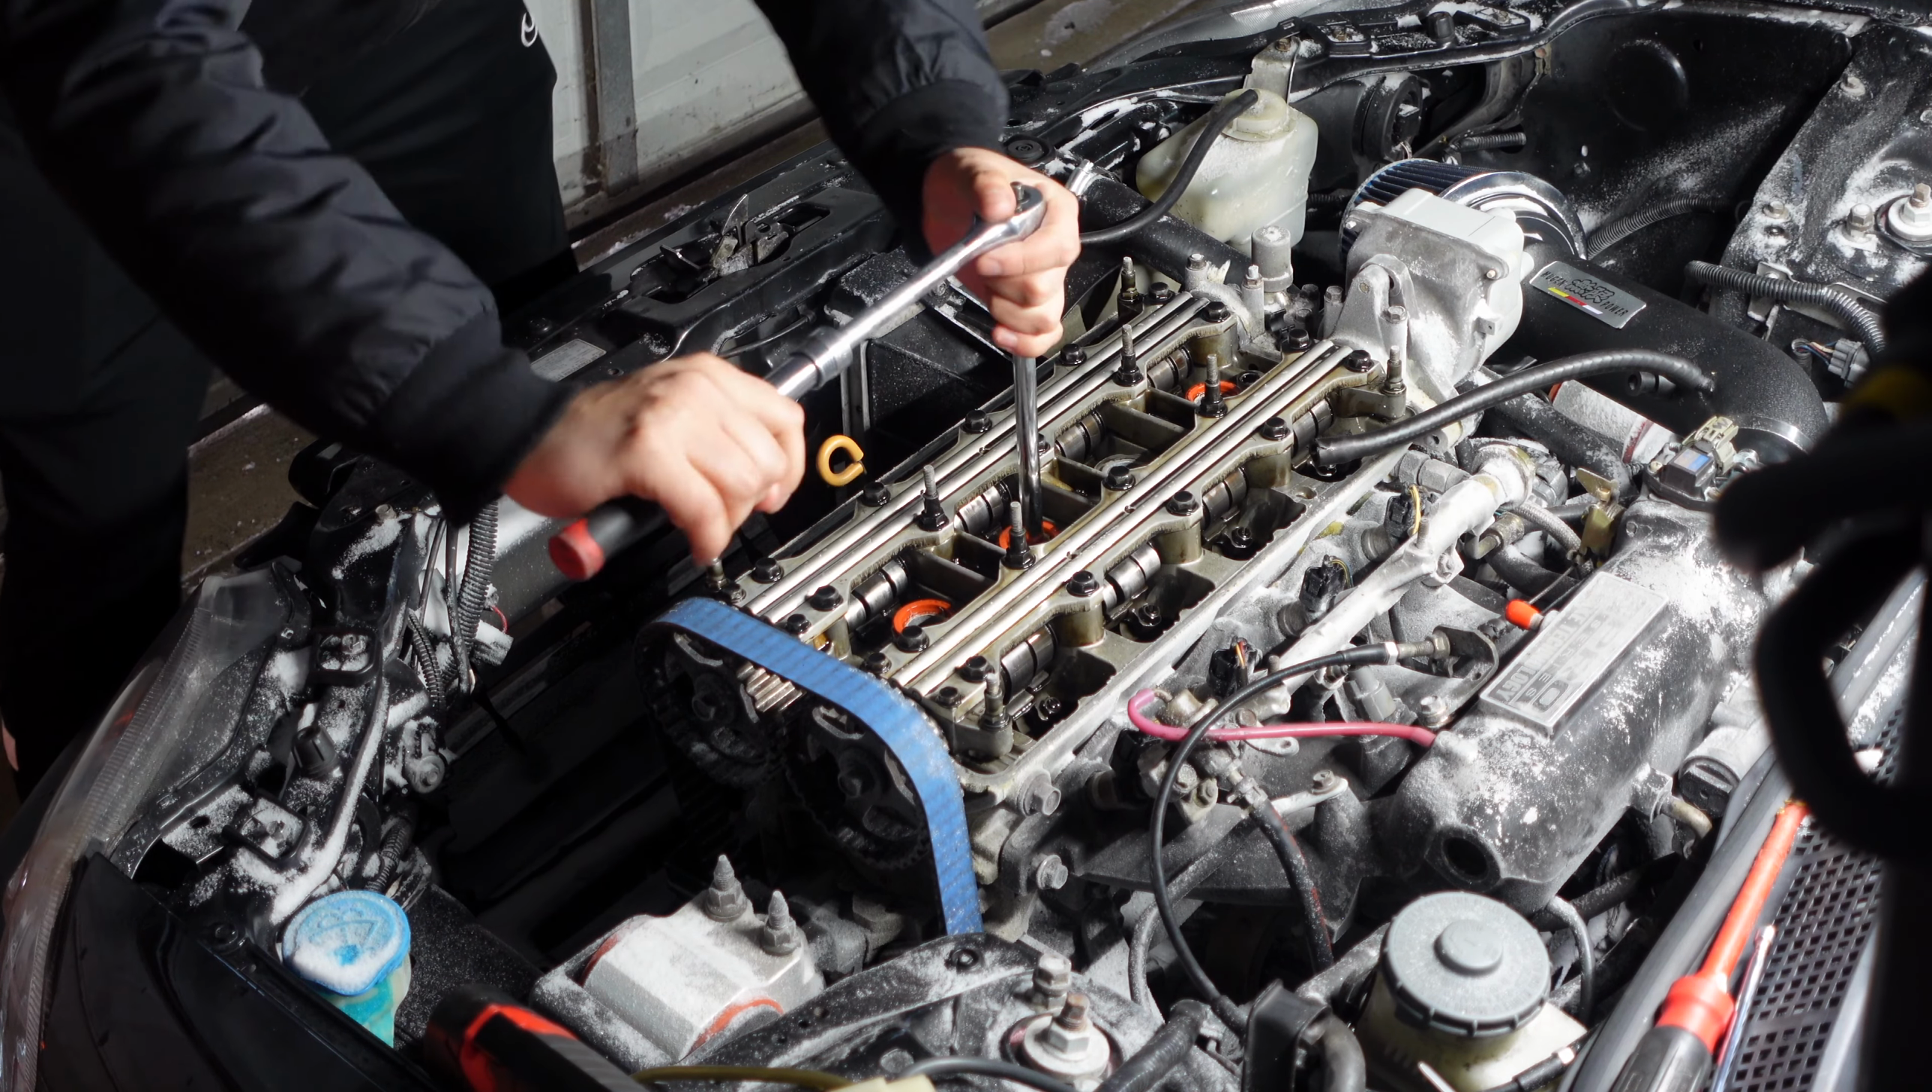As you guys can see valve cover is off.